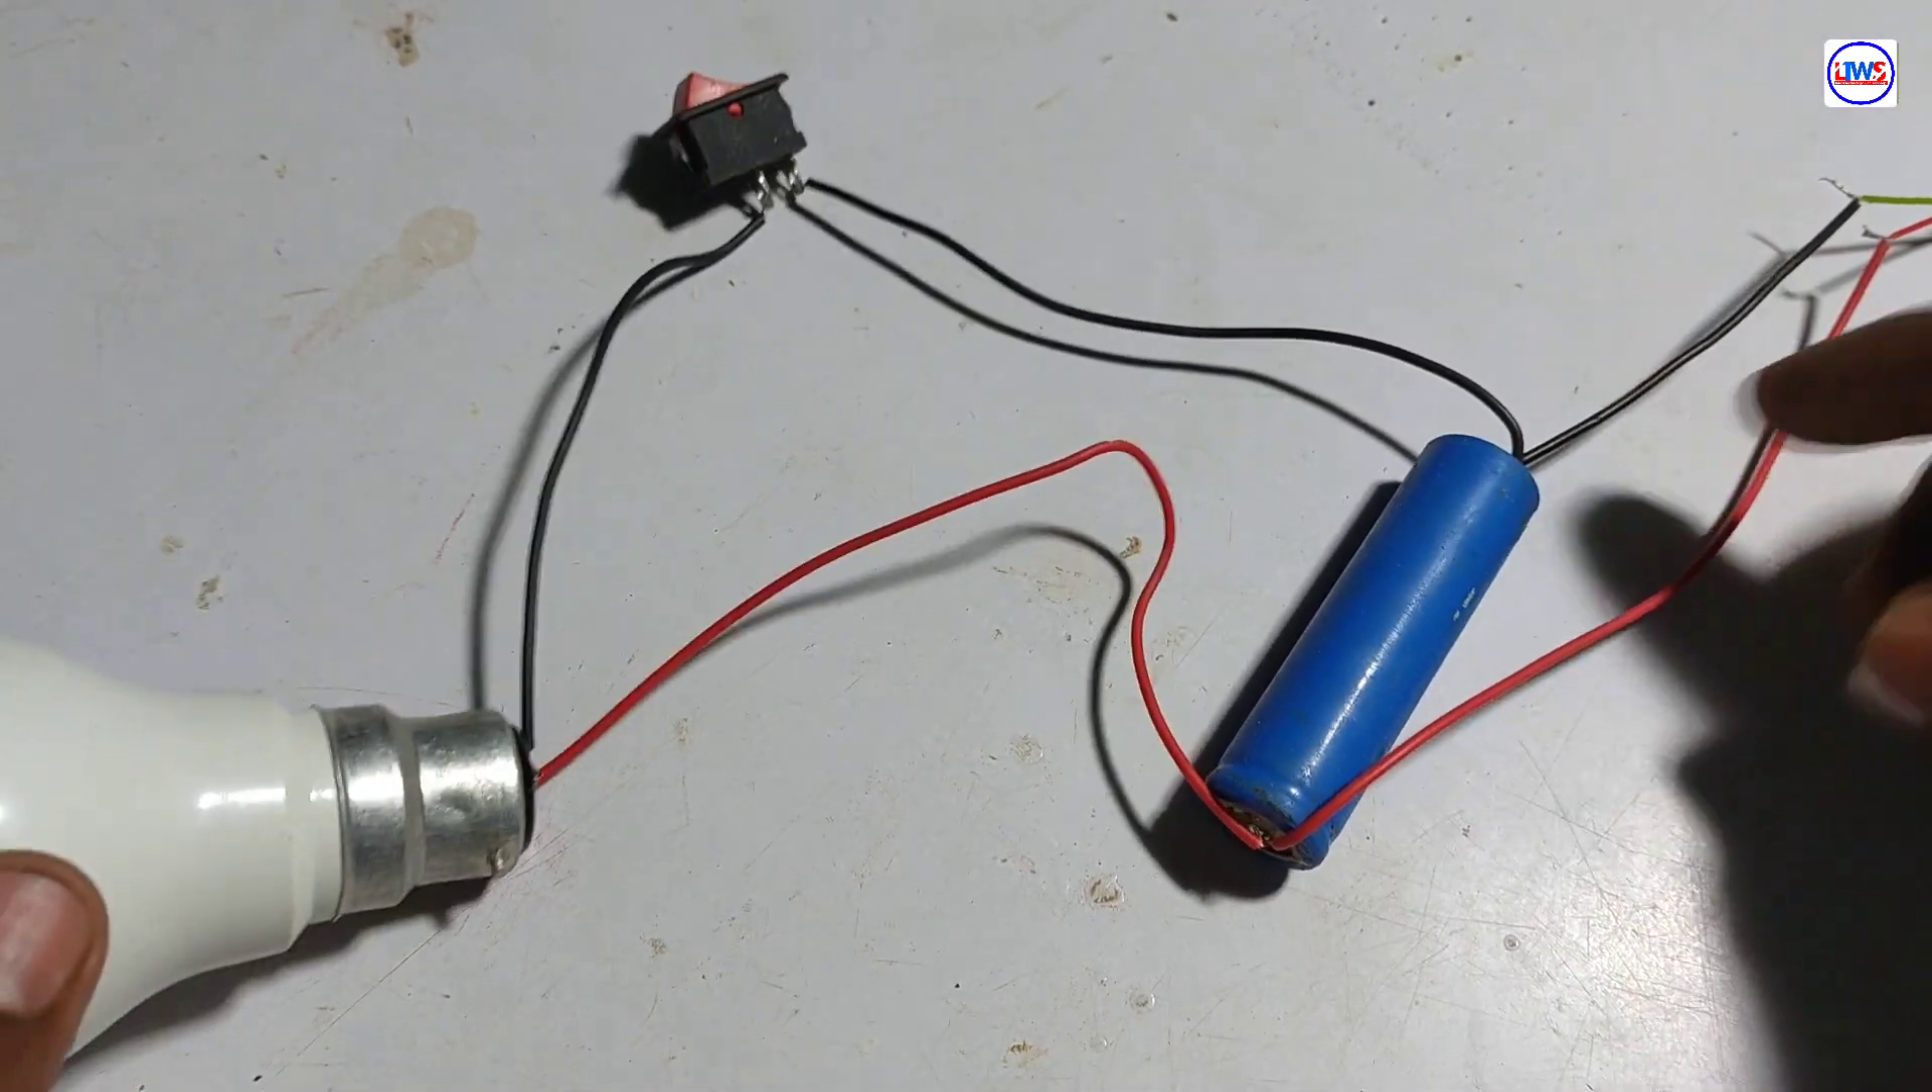यहाँ पर मैंने बीच में से black wire को cut करके switch को add कर दिया है।